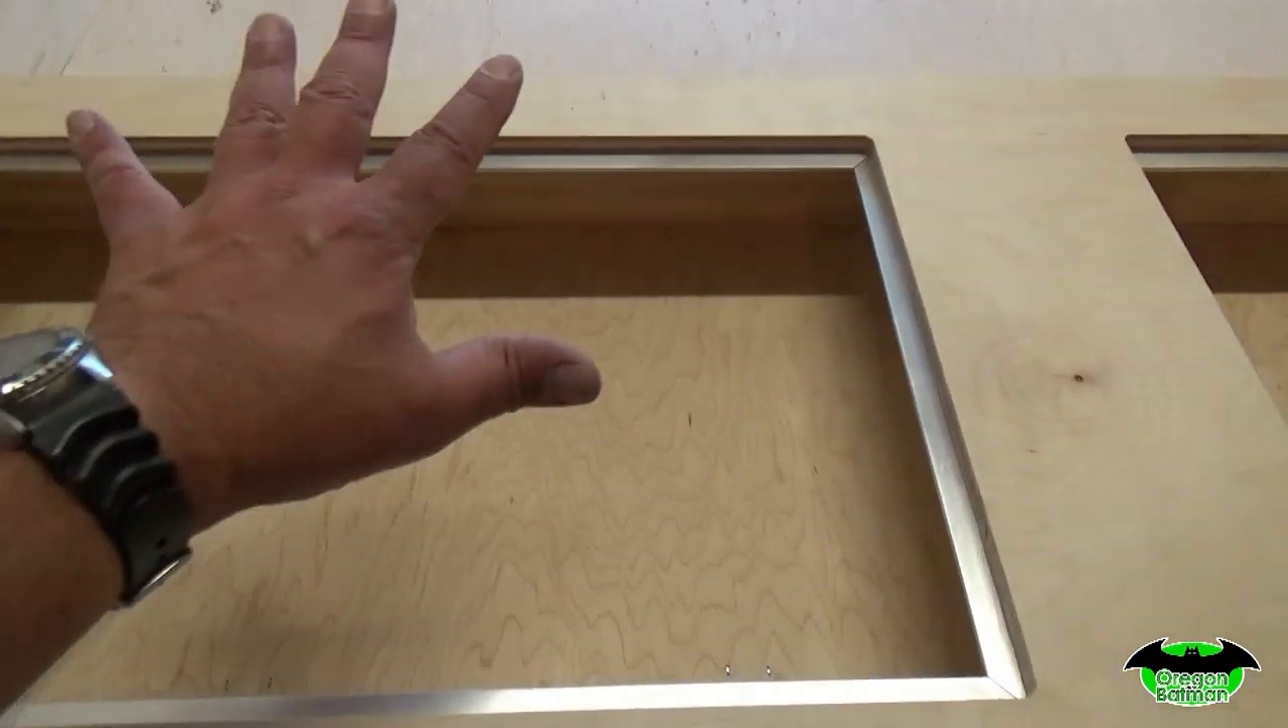So everything is in place. We have our aluminum trim in, in which our, uh, lids will now rest on.